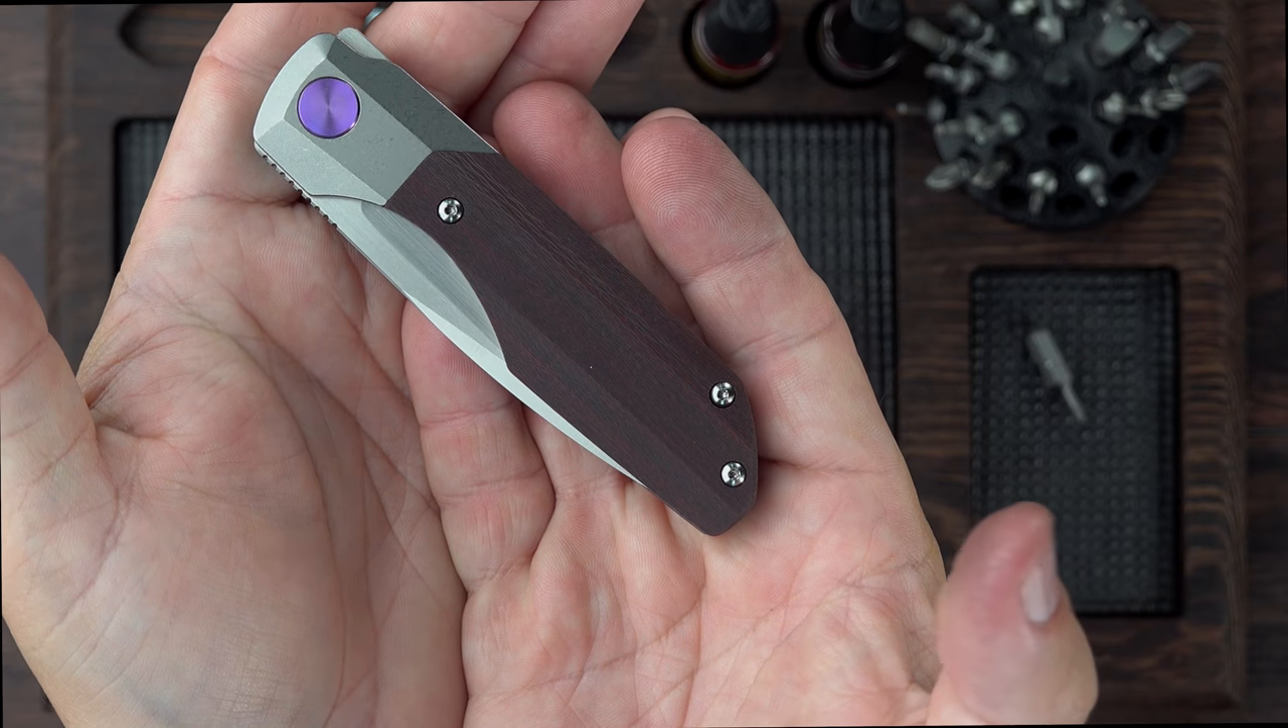I did the pivot screw swaps. You can see what it looks like with a purple anodized pivot on there.